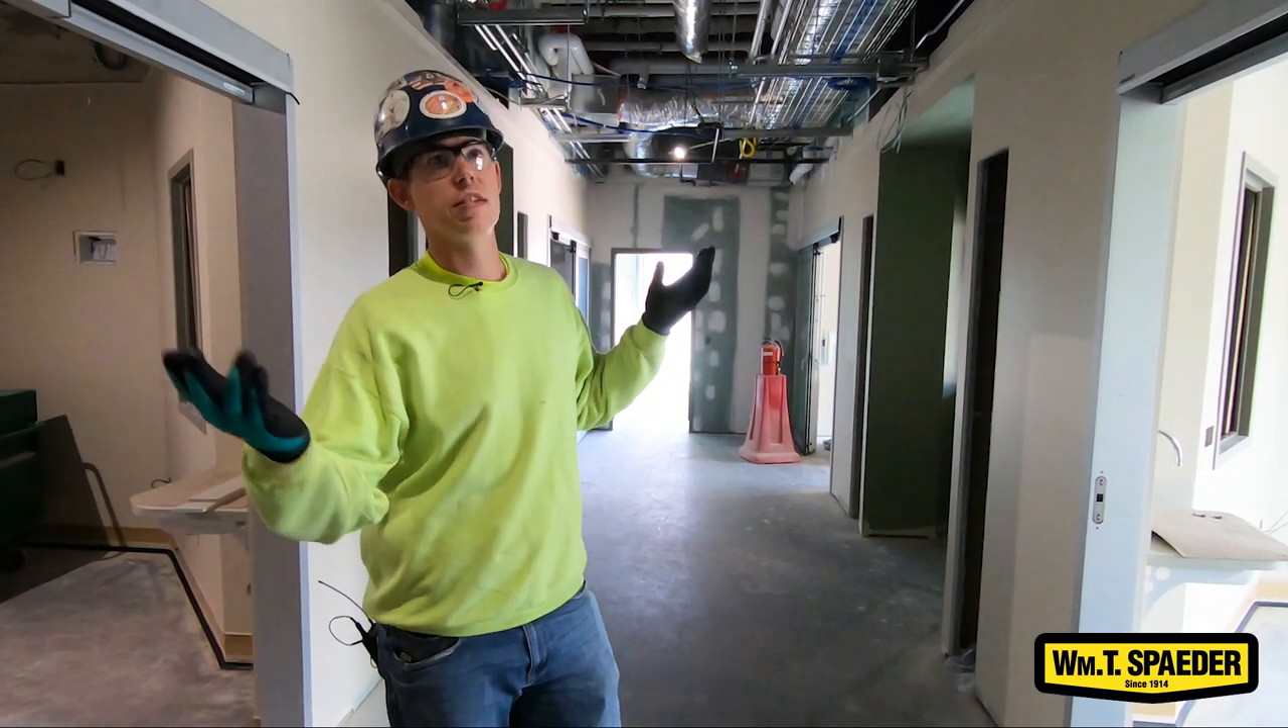Here we don't have any ceiling grid up yet, so we're still able to see everything, but each room gets its own tempered water line for their dialysis boxes.